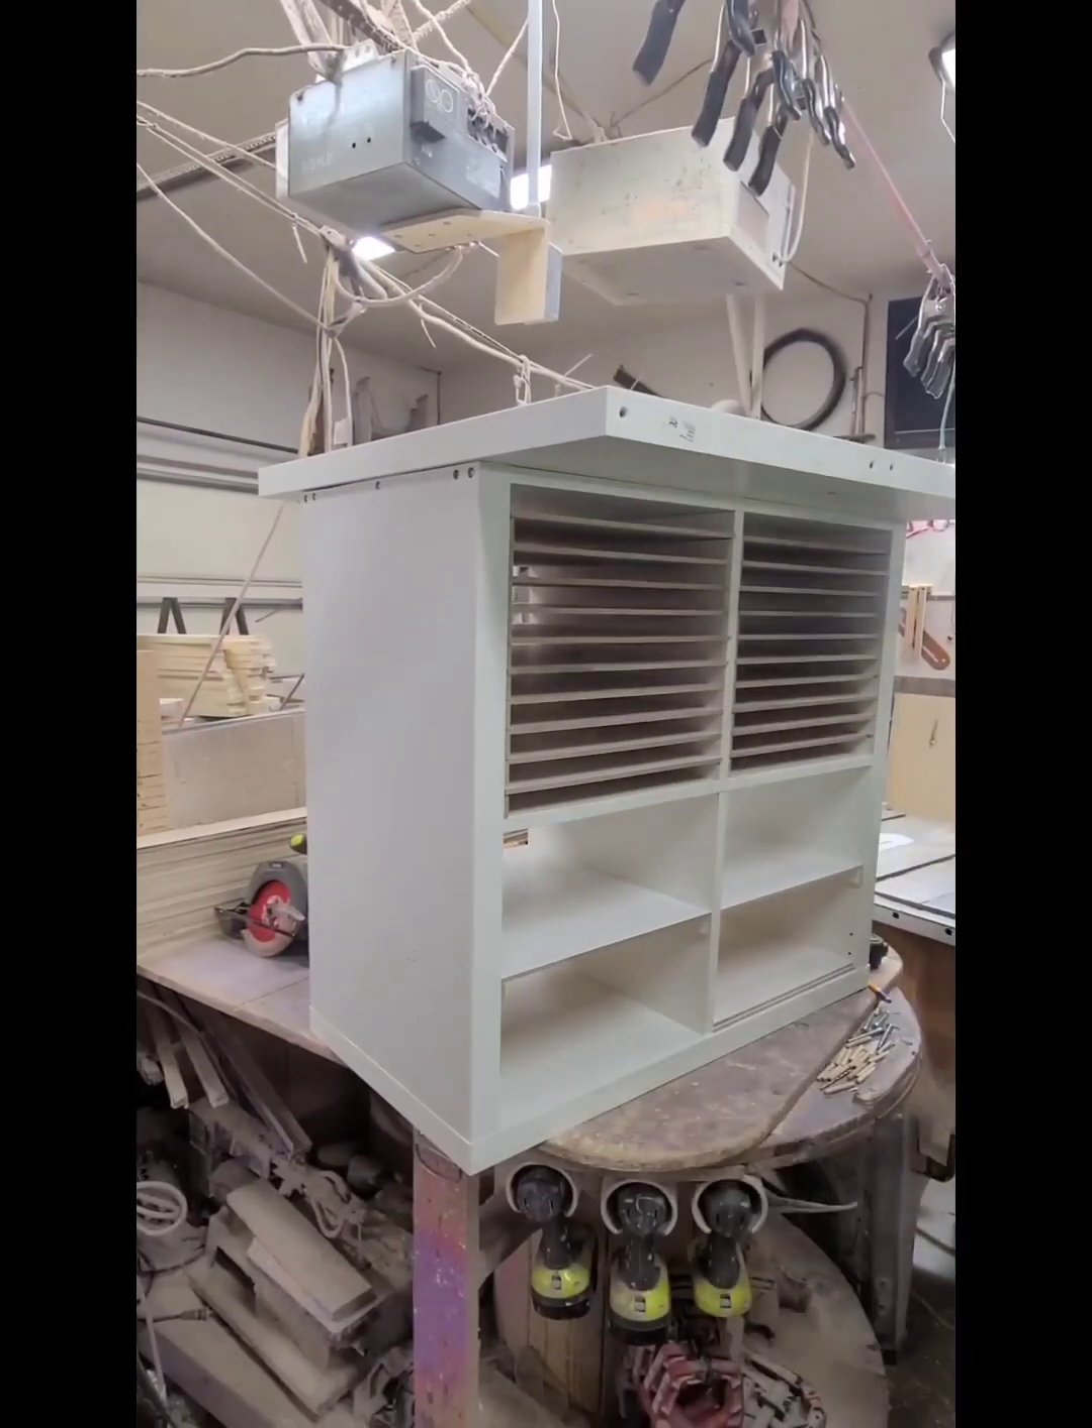I'm just making sure all the all the uh little shelves fit in there perfectly and they do.